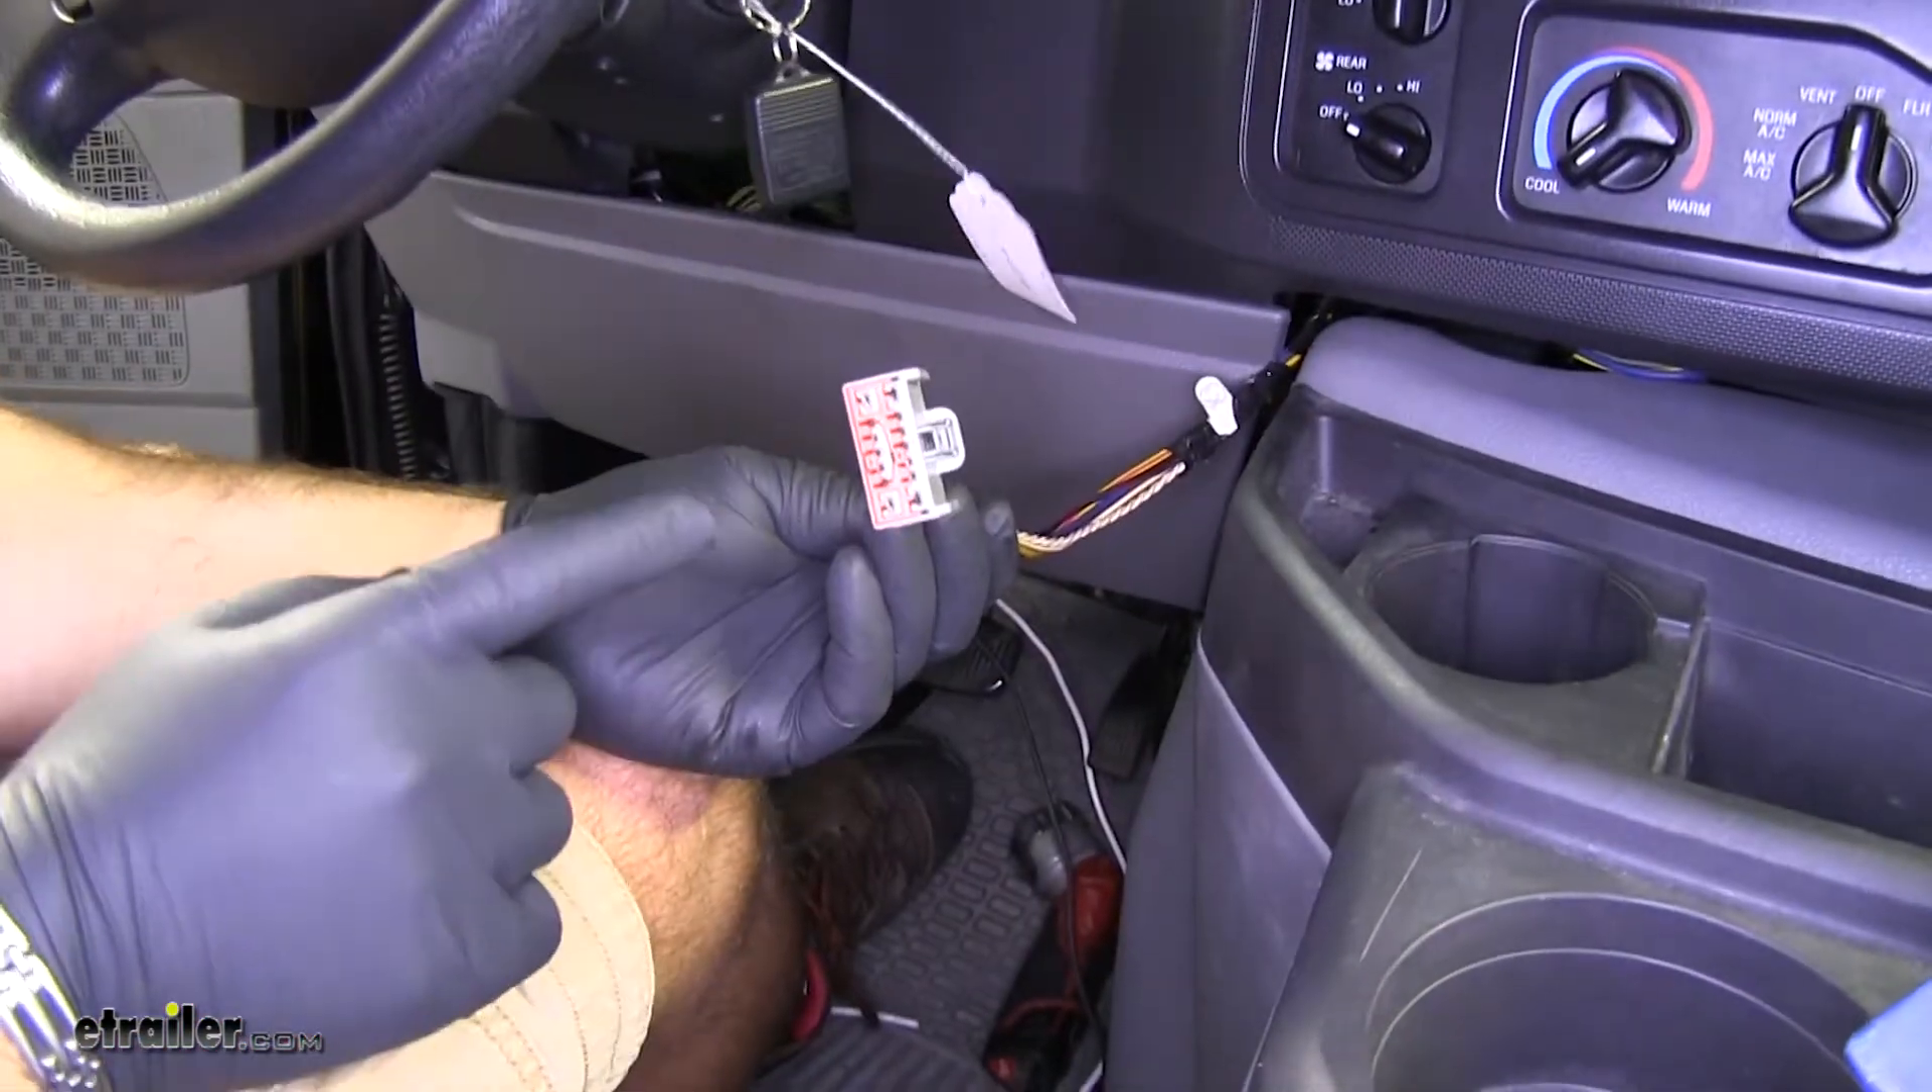Now we have already pulled our wiring from up behind the dash down to the bottom here.